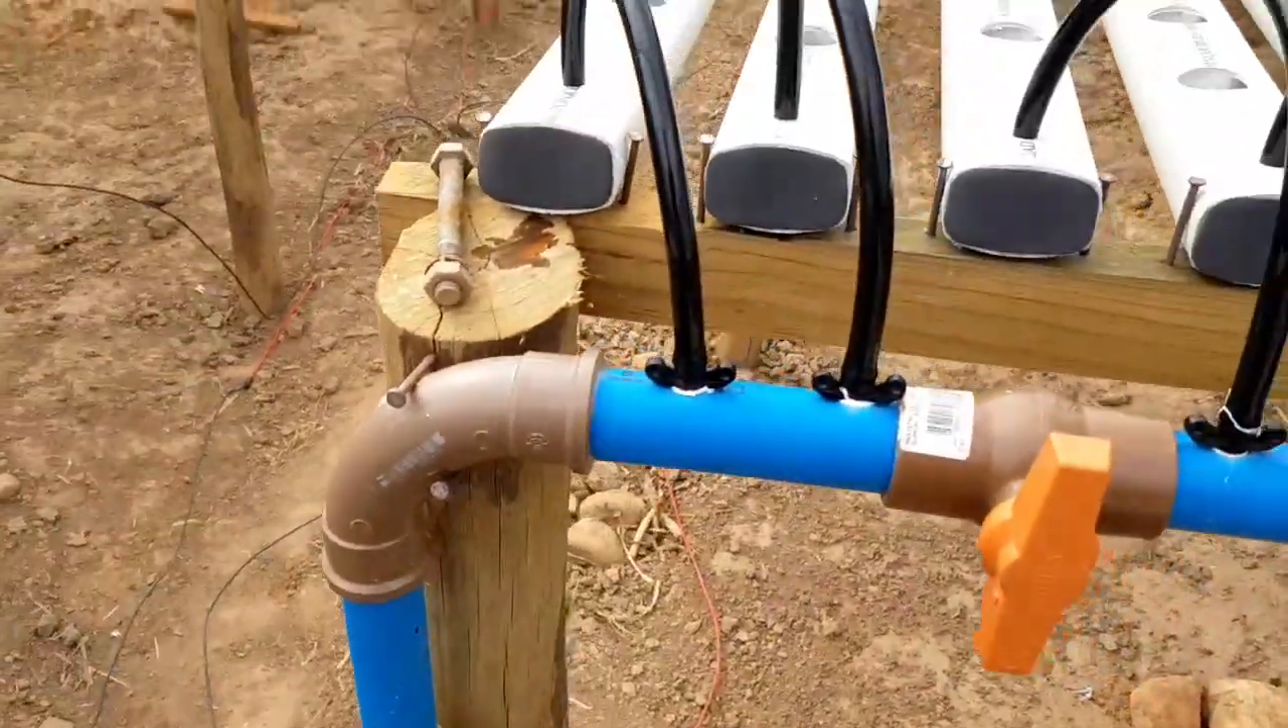Aqui eu coloquei as mangueirinhas, né?